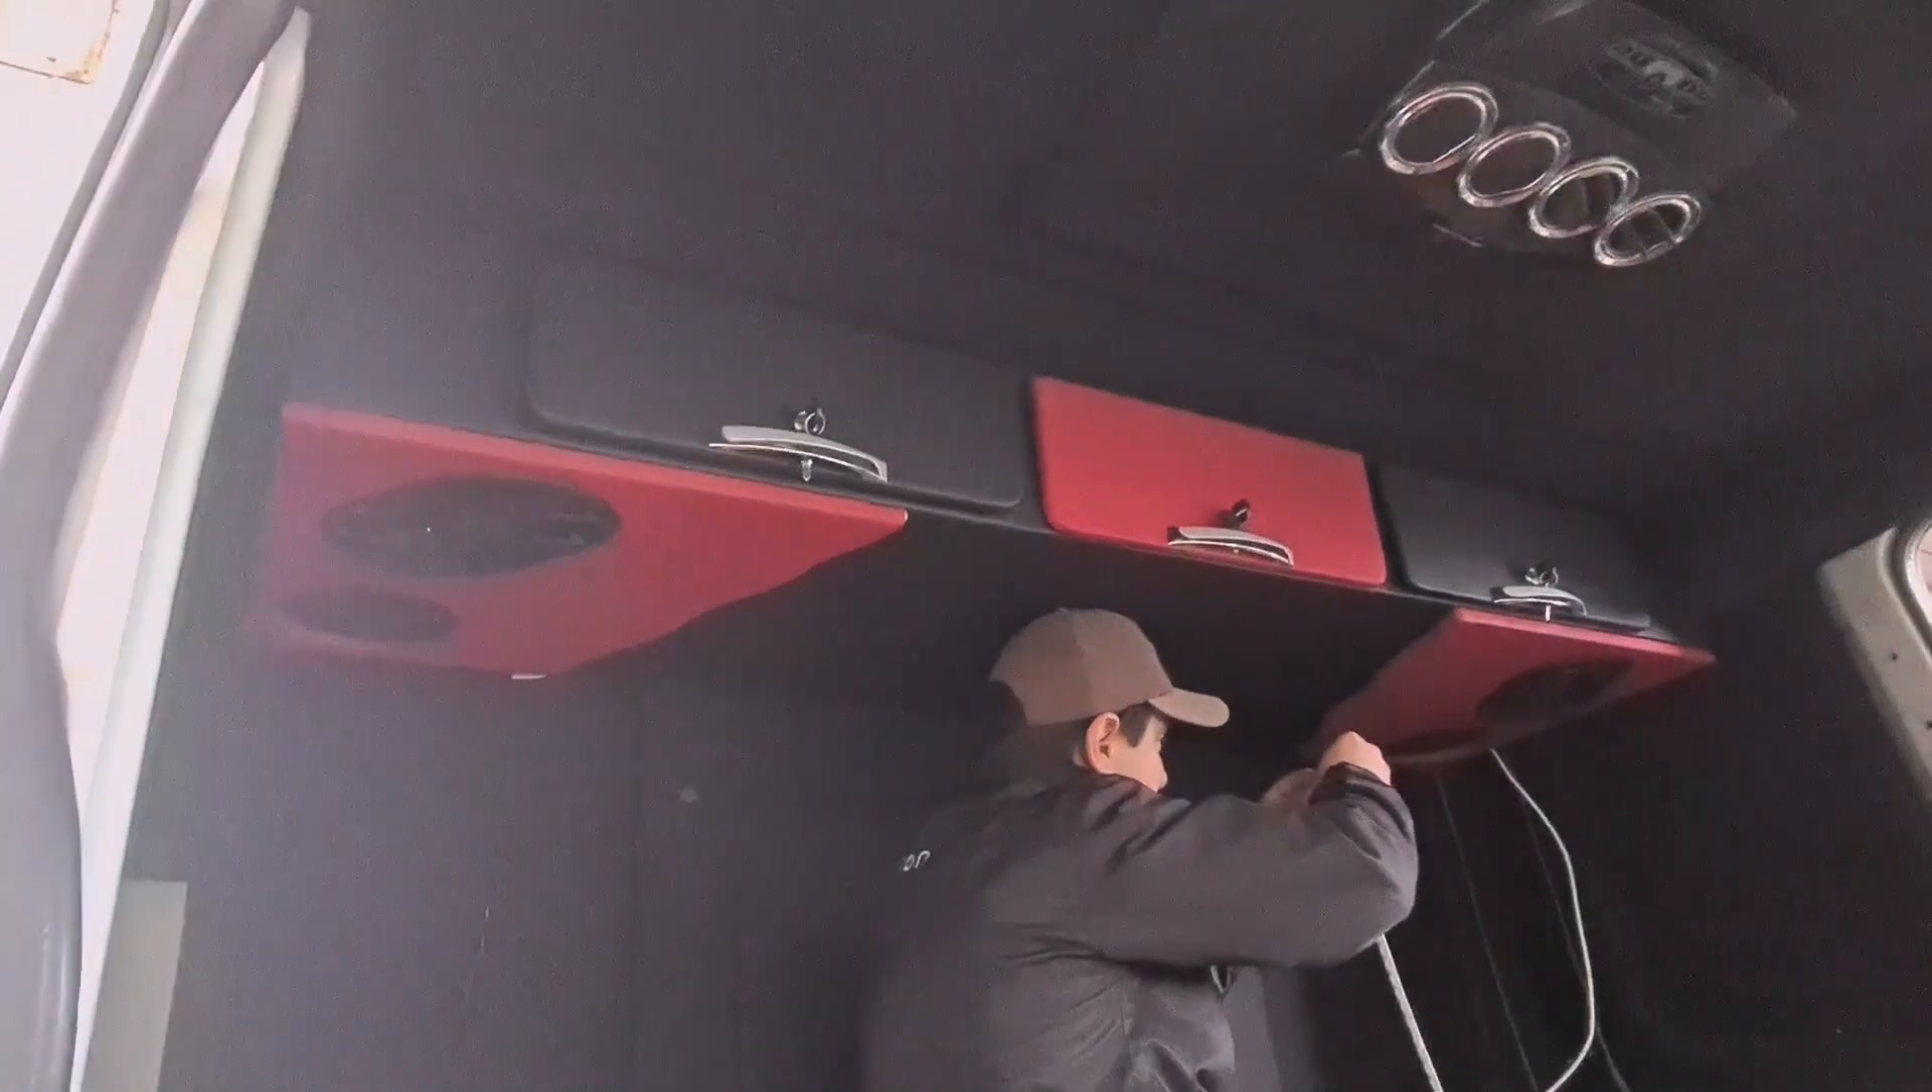Maleiro Já tá no lugar Maleiro já tá no lugar.